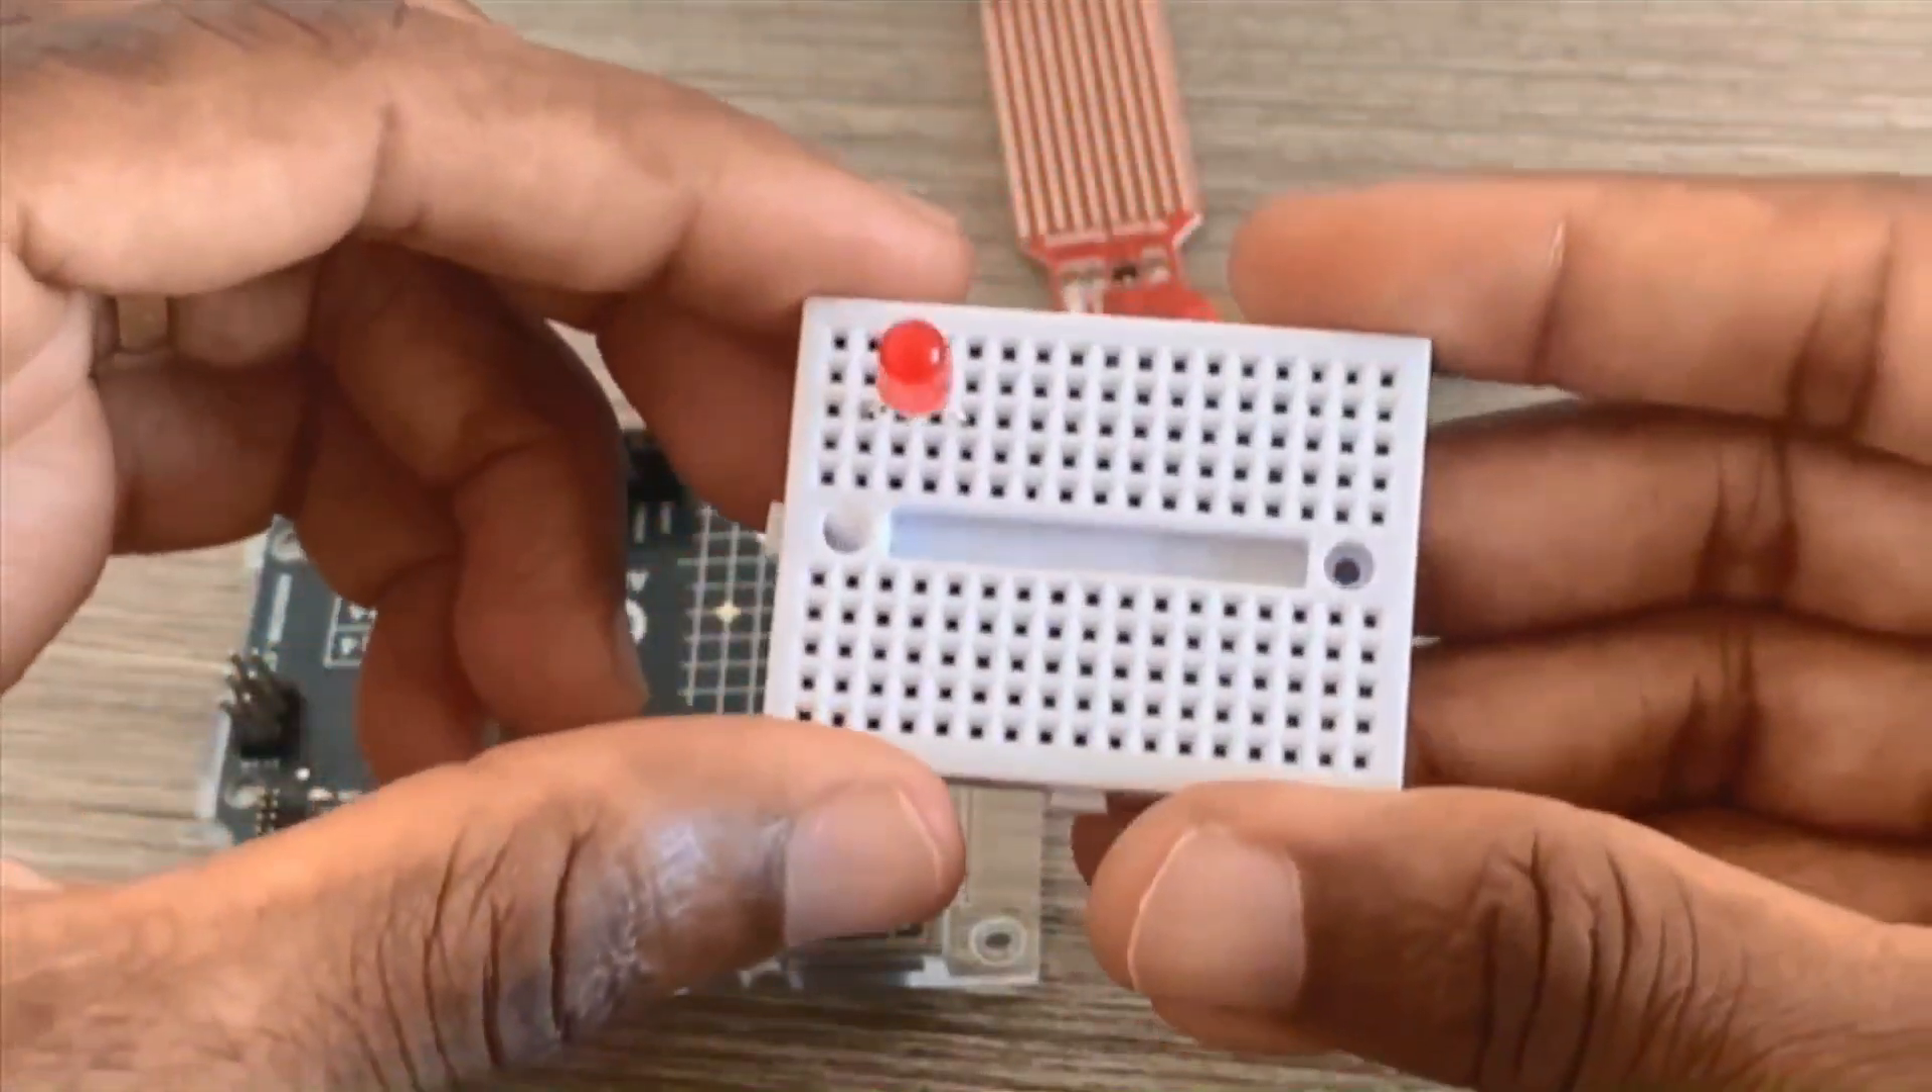So we put the LED on this side of the bread of the breadboard okay.